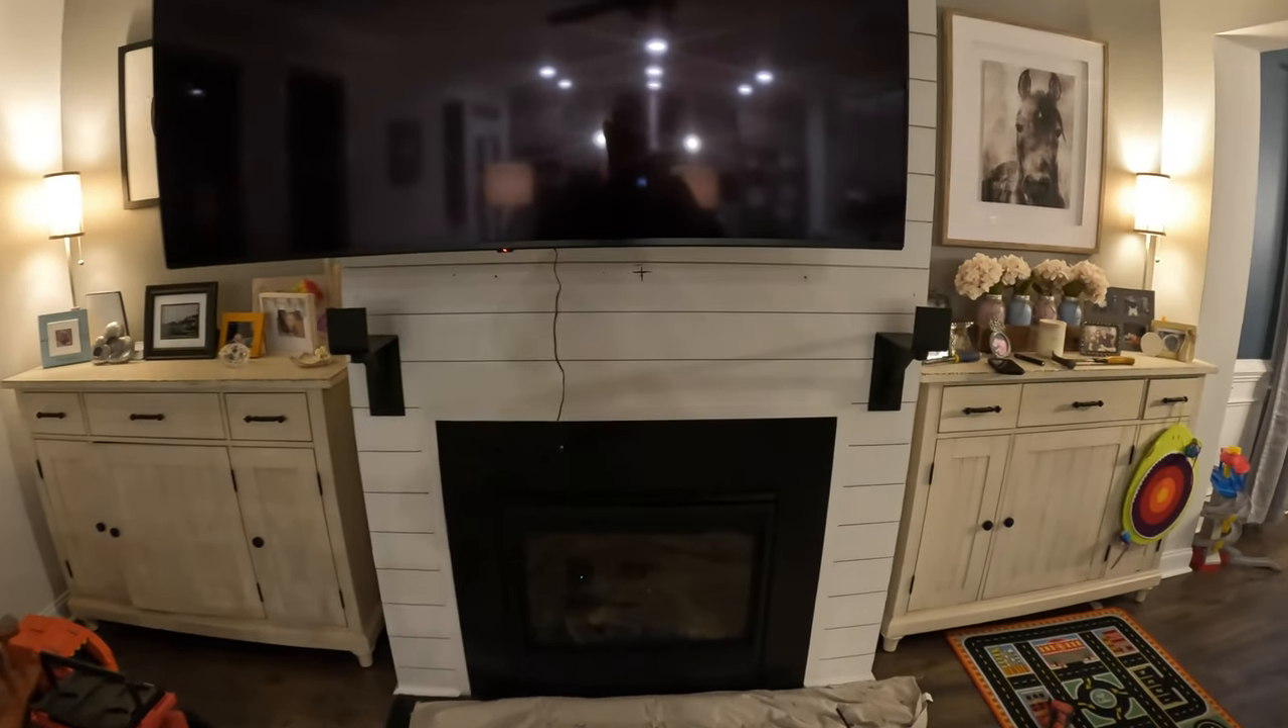So we have both brackets mounted now.